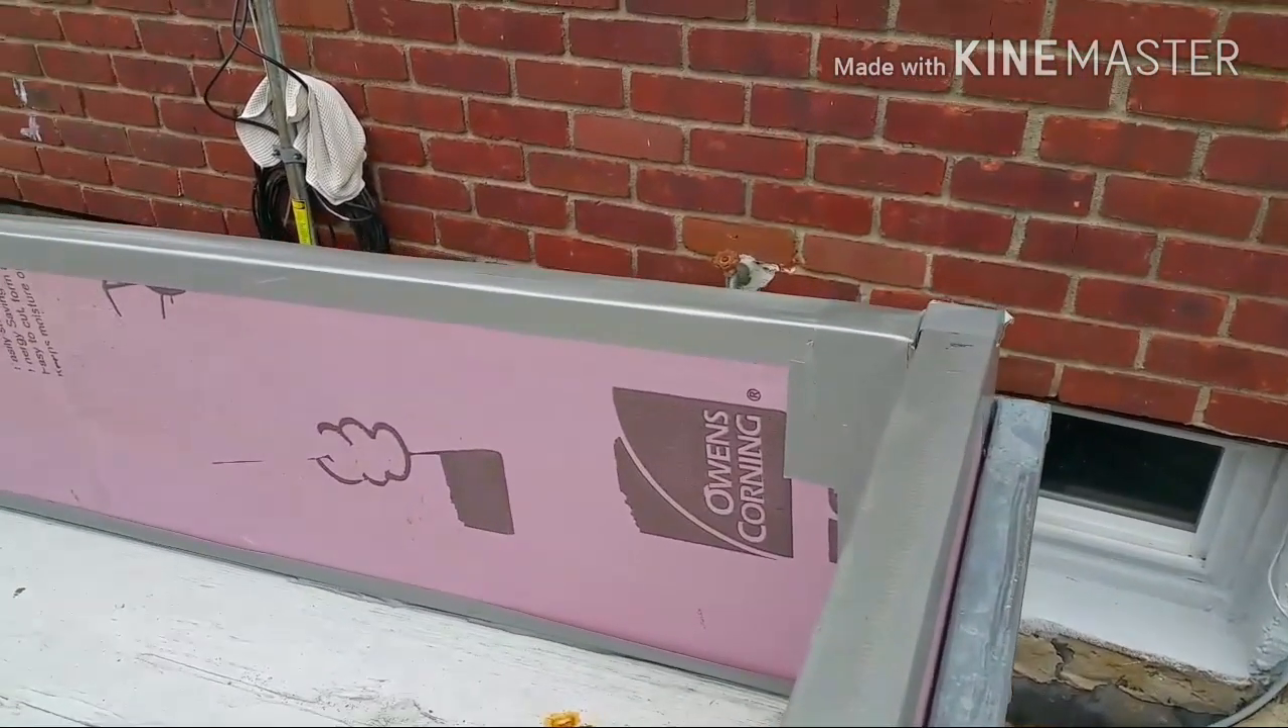But, I have now this styrofoam board in here. Which, when it's installed like this, gives me the ability to have solid walls.